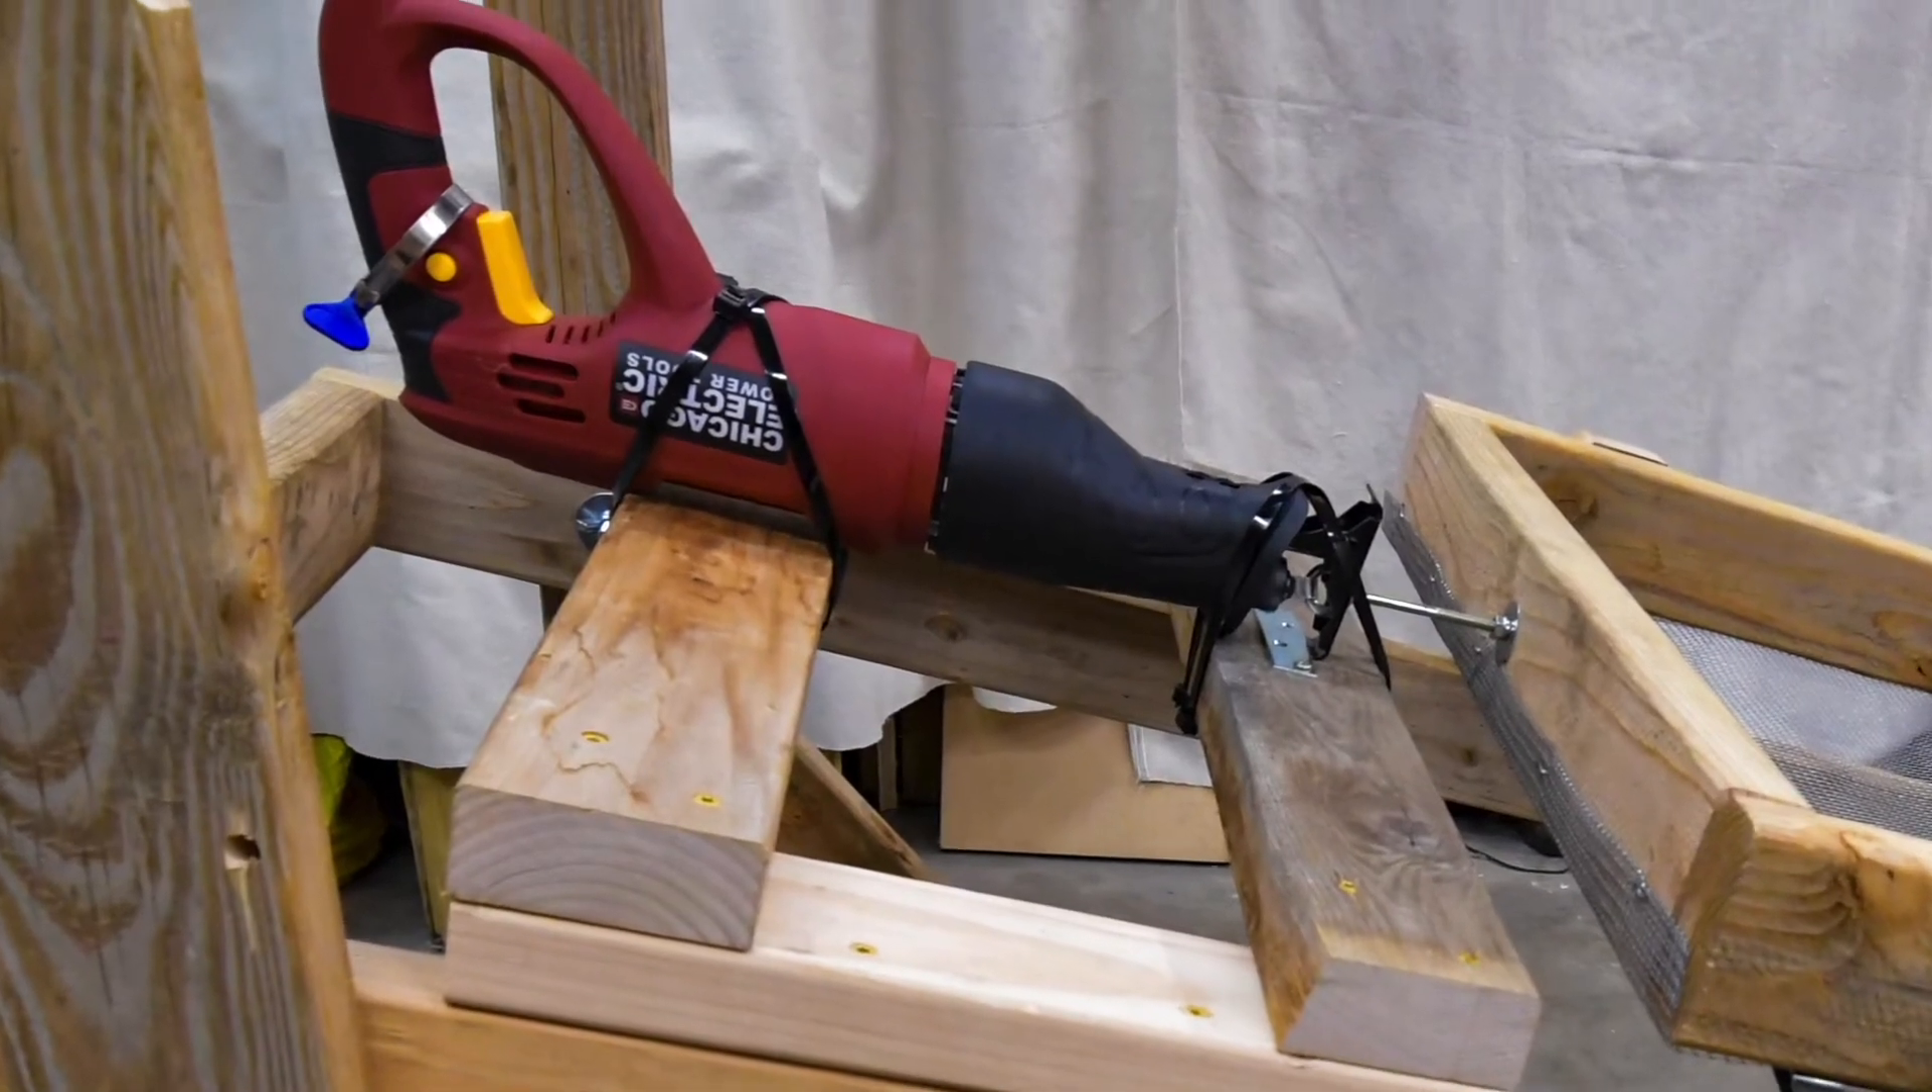It's best to brace the finished assembly since wood isn't always perfectly straight and might not be perfectly square when assembled. Finally, the saw is mounted to its support.